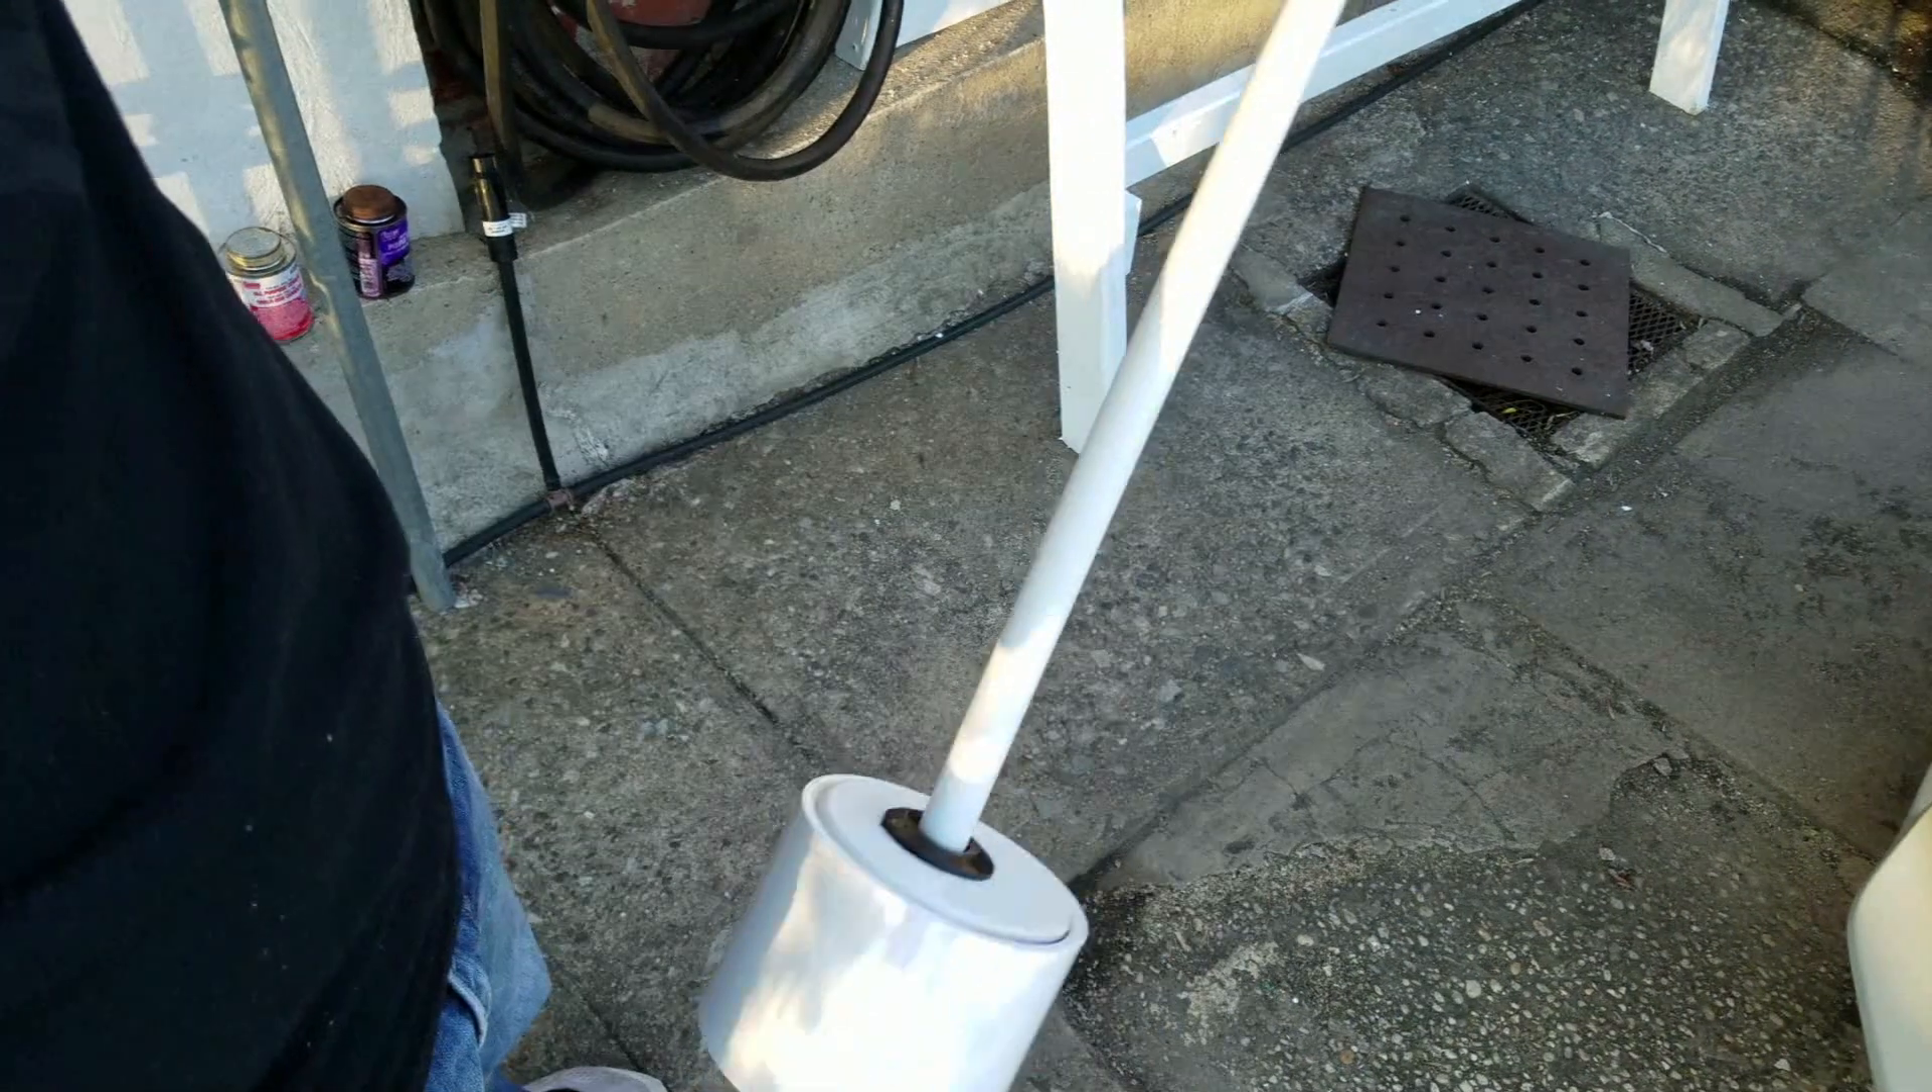You can see the PVC went through and it's went through the hole.